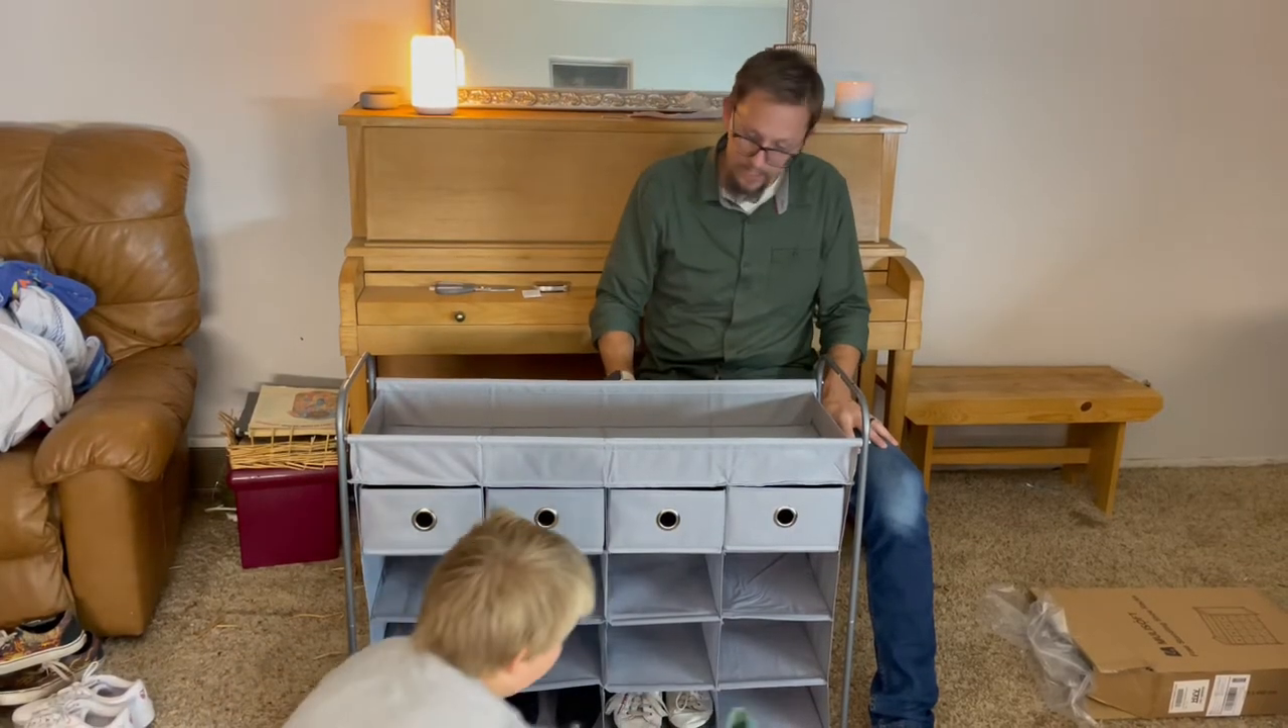All right so we have our shoe rack all put together.